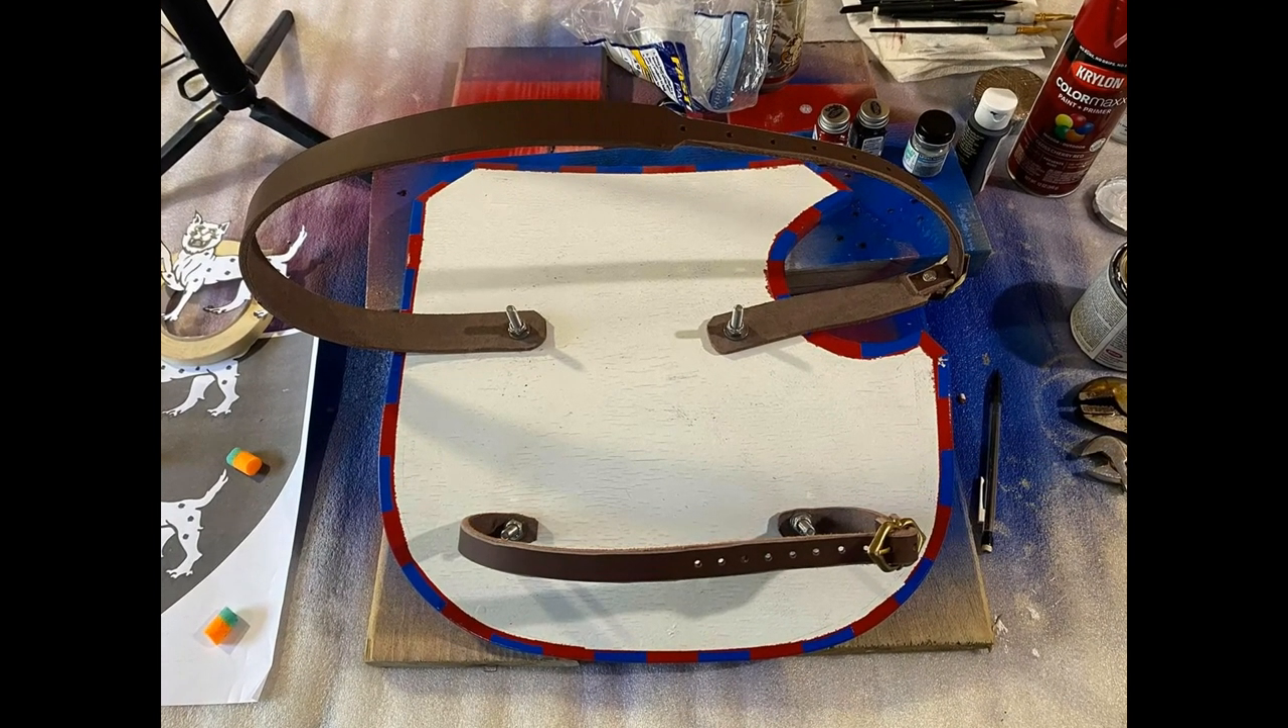Once the straps and the hardware were complete, I ended up removing the masking tape from the backside of the shield blank, and then bolting the straps into place.